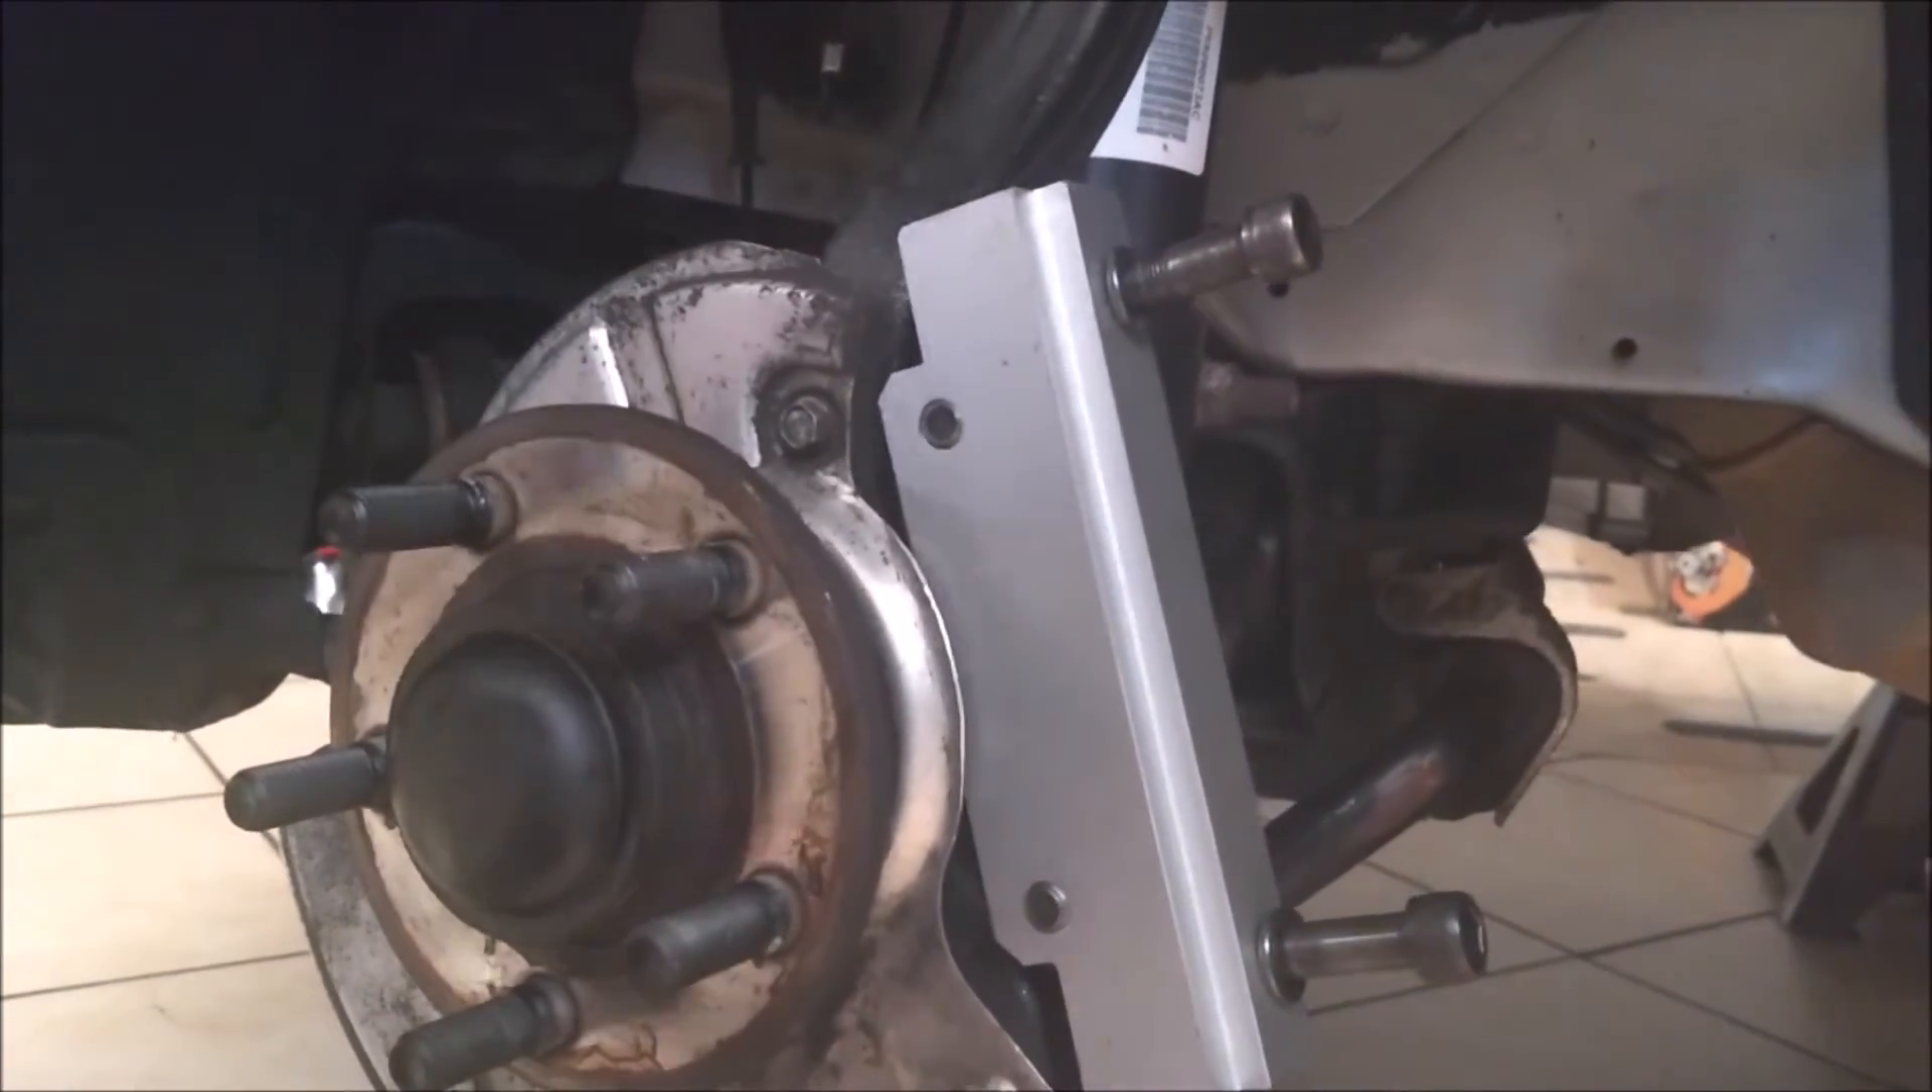Pues ahí ya pueden ver ya quedó el adaptador que va a sujetar el caliper.